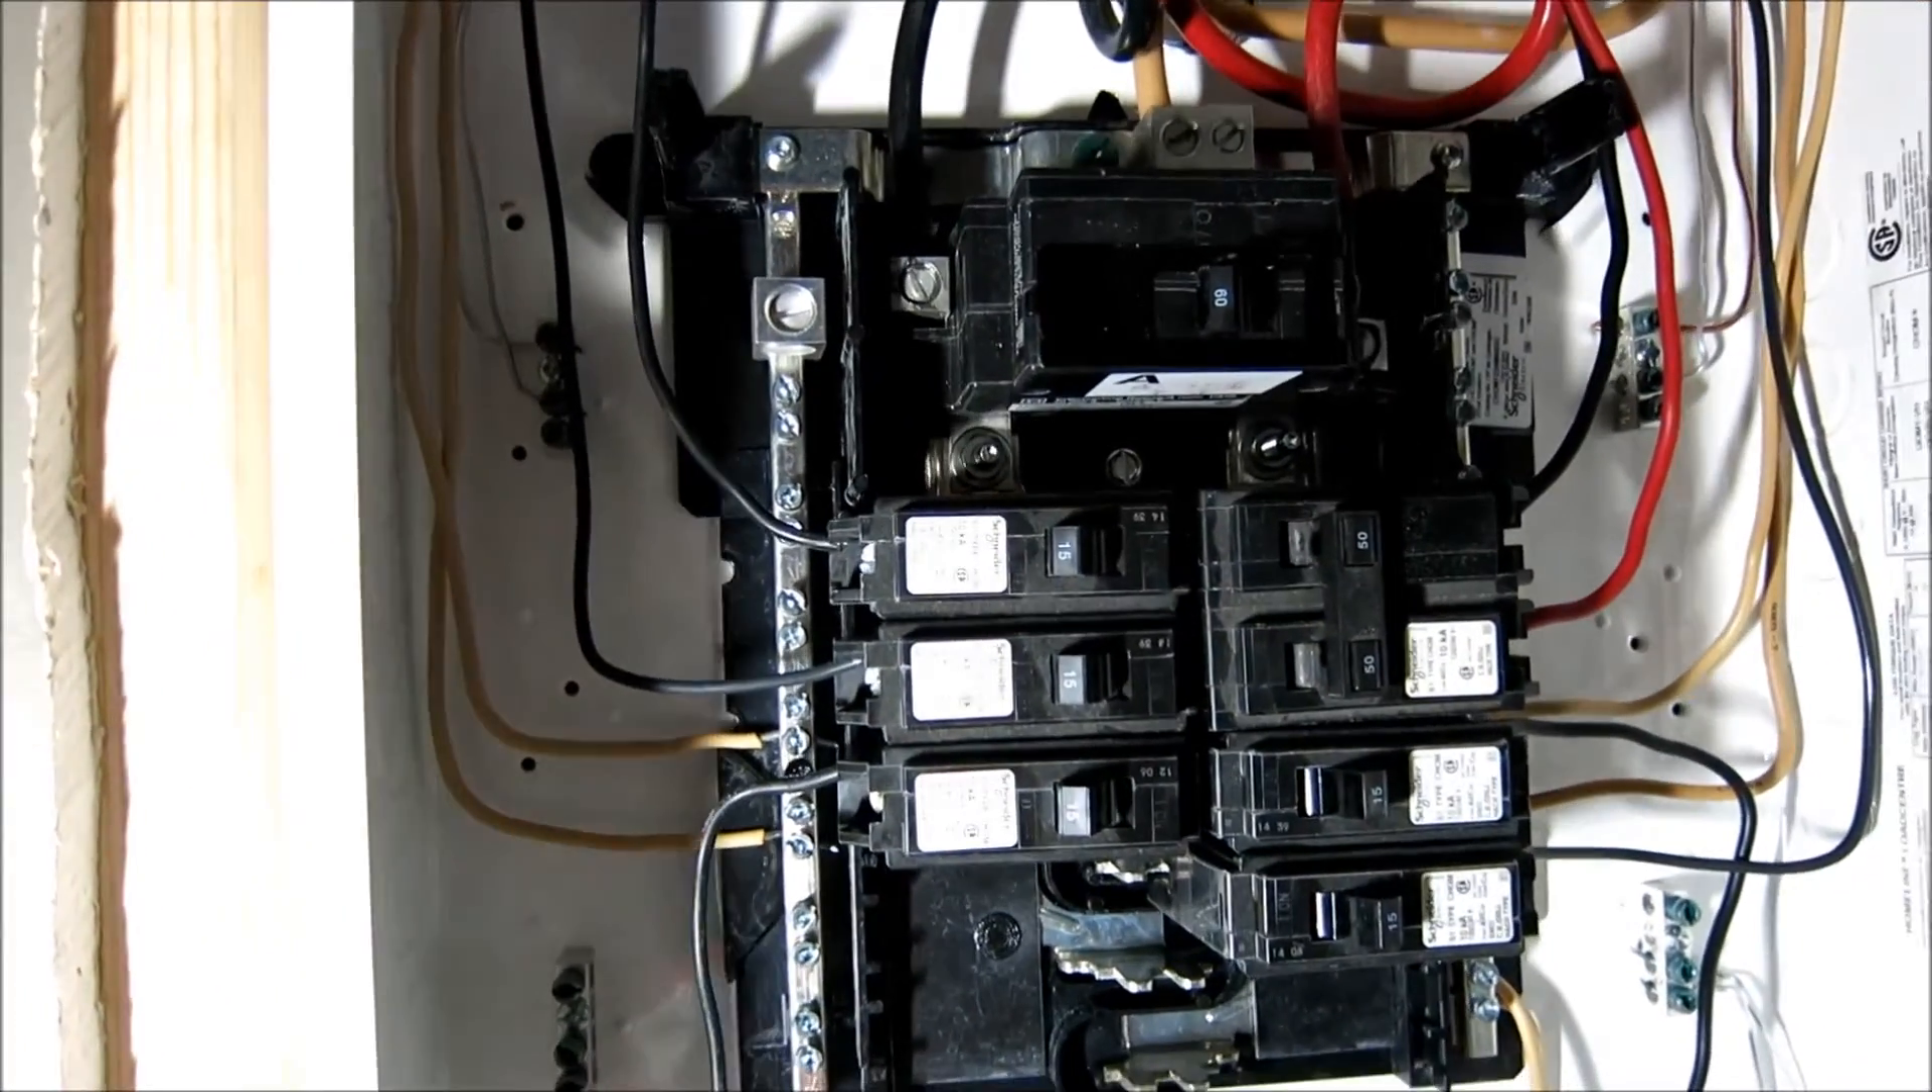If you take a look here as you can see breakers are all in.